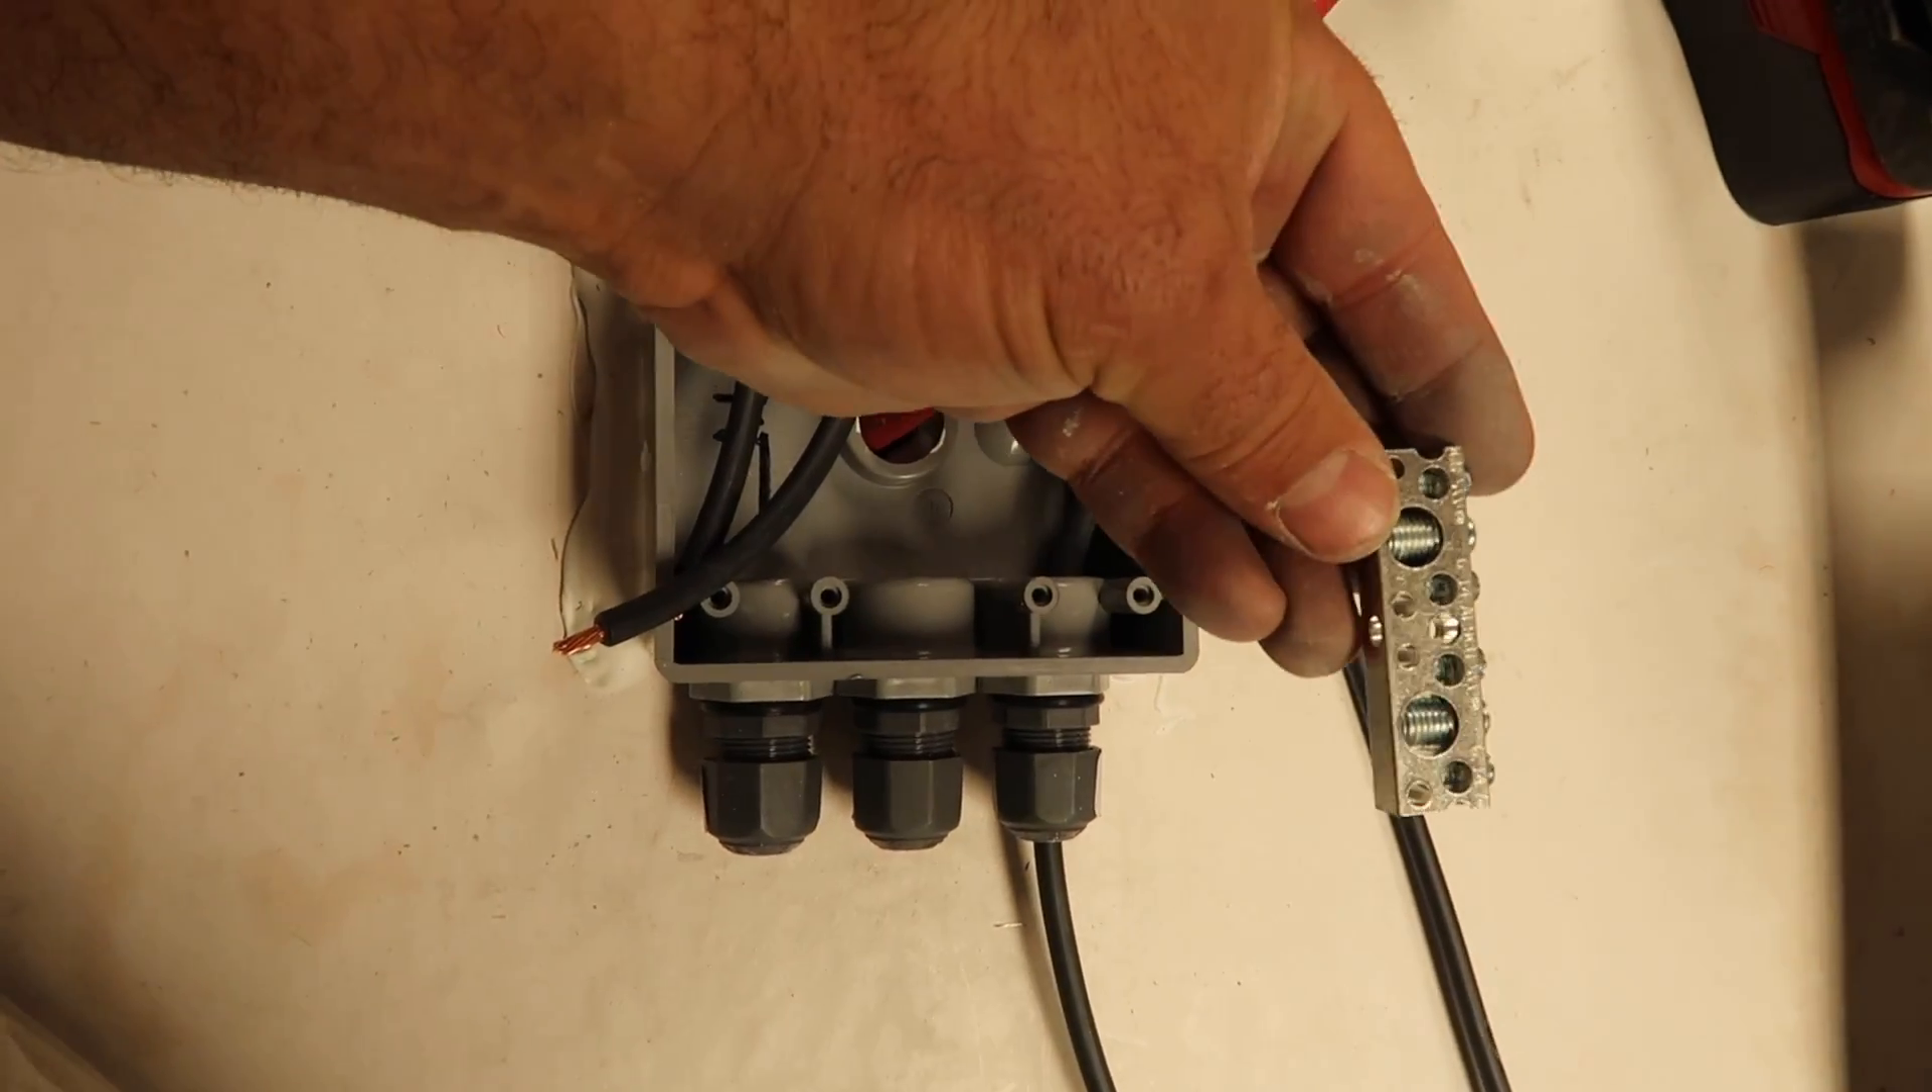You can see here got the negative wires coming into the combiner box and they'll all be attached to the bus bar with the negative six gauge that goes down to the solar controller.